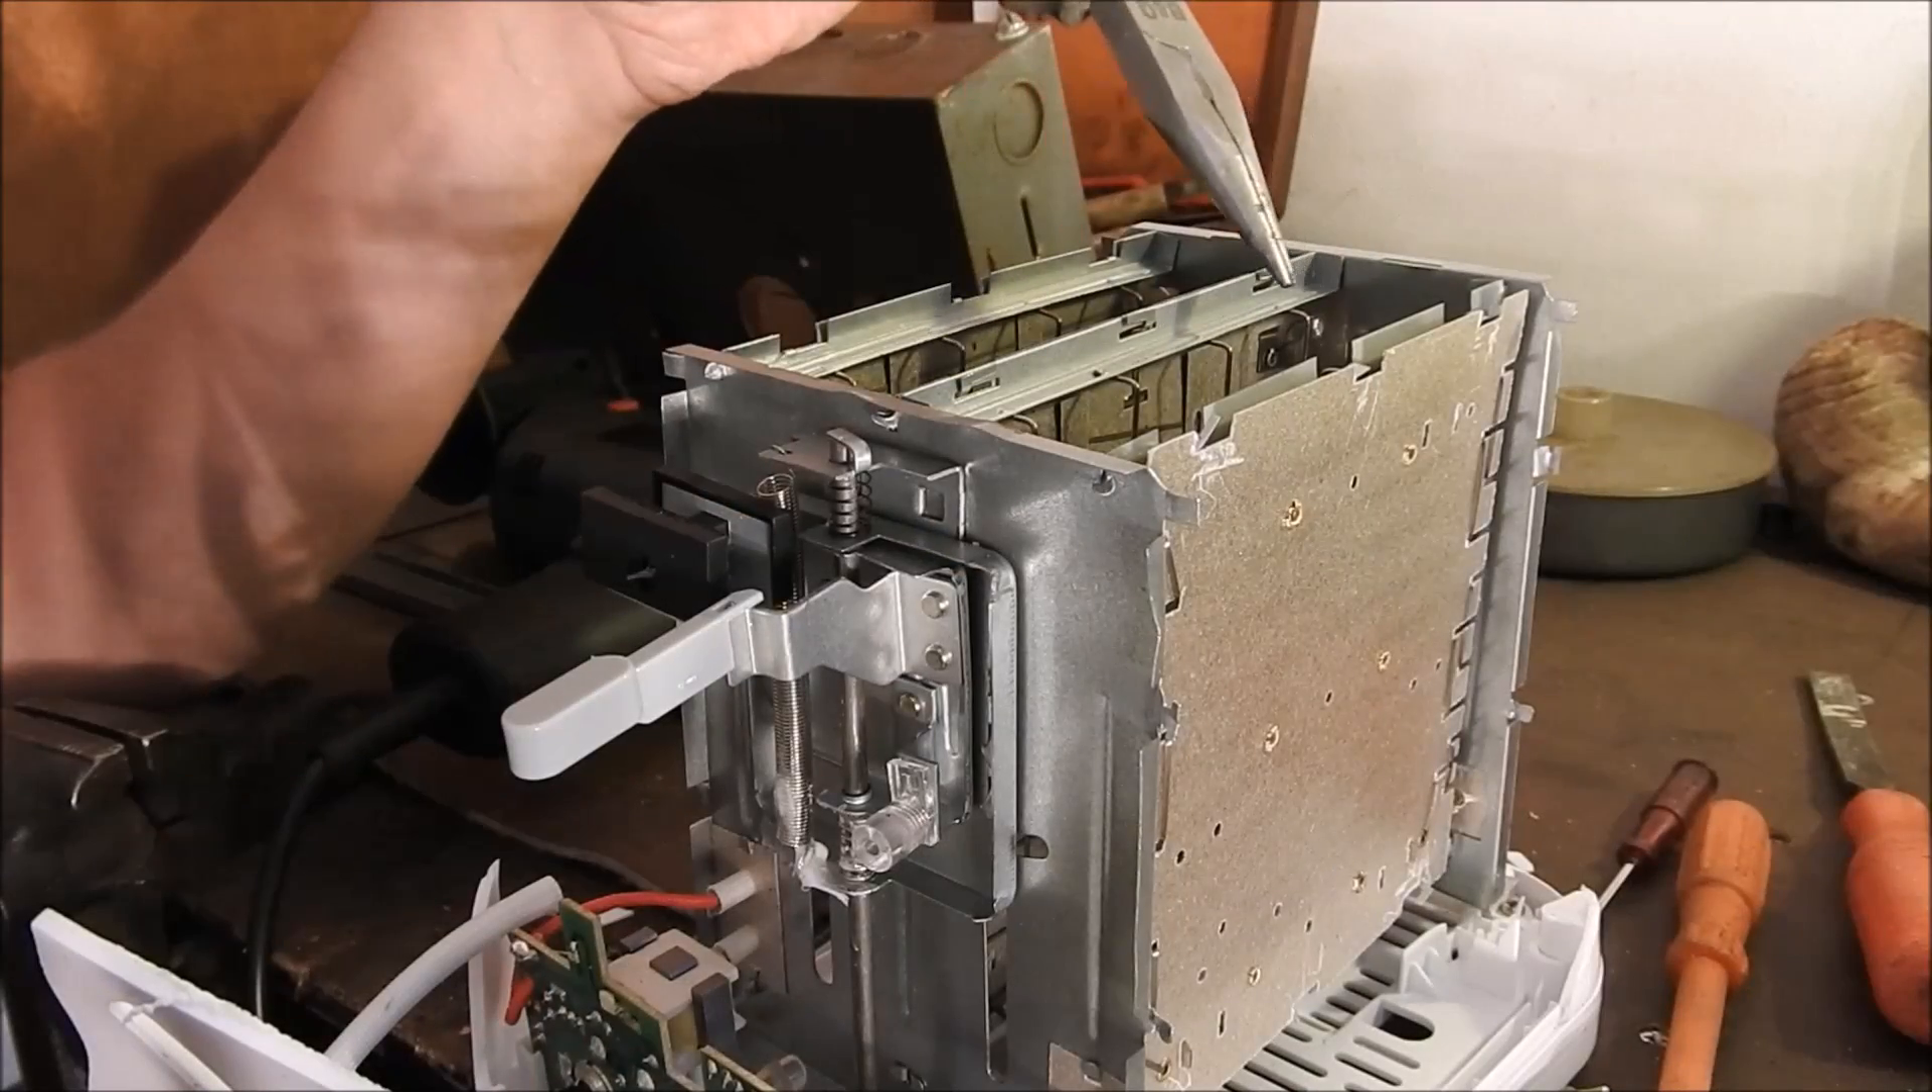Now we have the innards exposed.